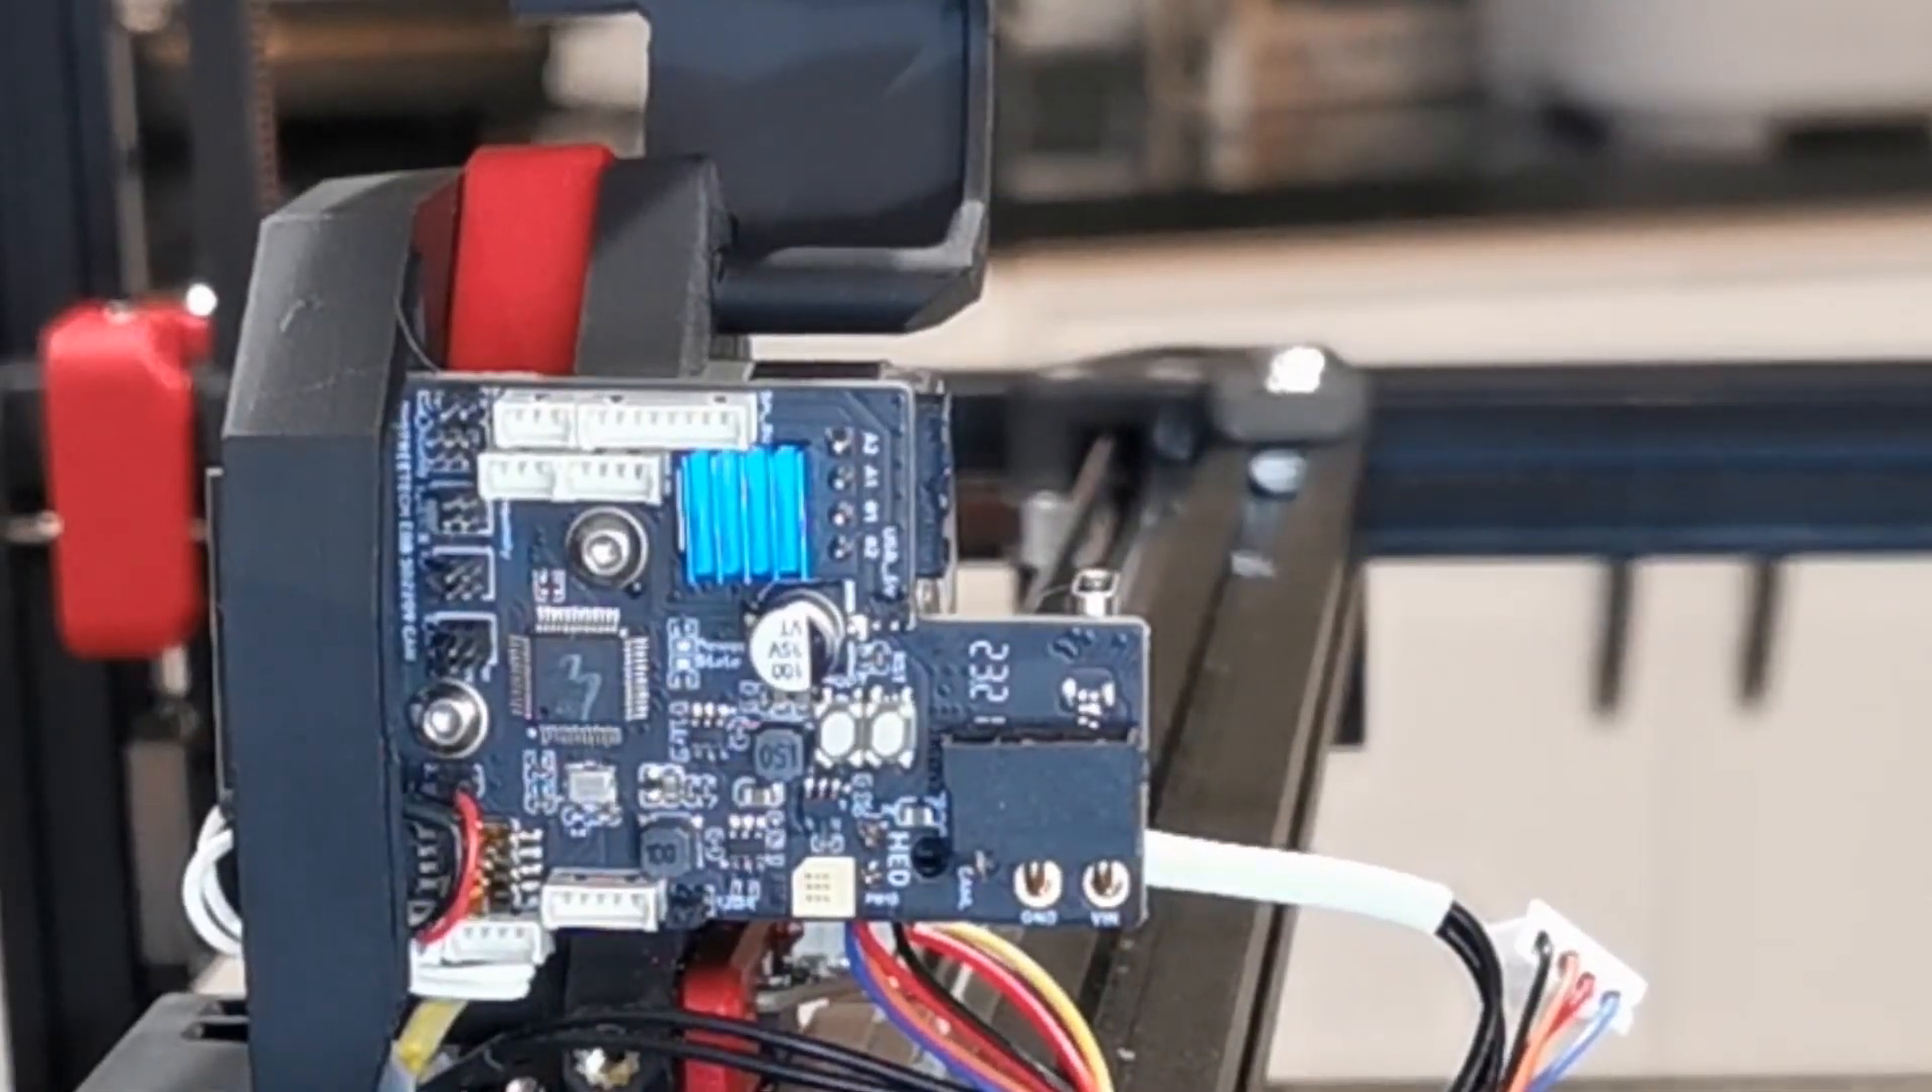So yeah so that's the tool board basically installed and now we've got it now we can put this here.